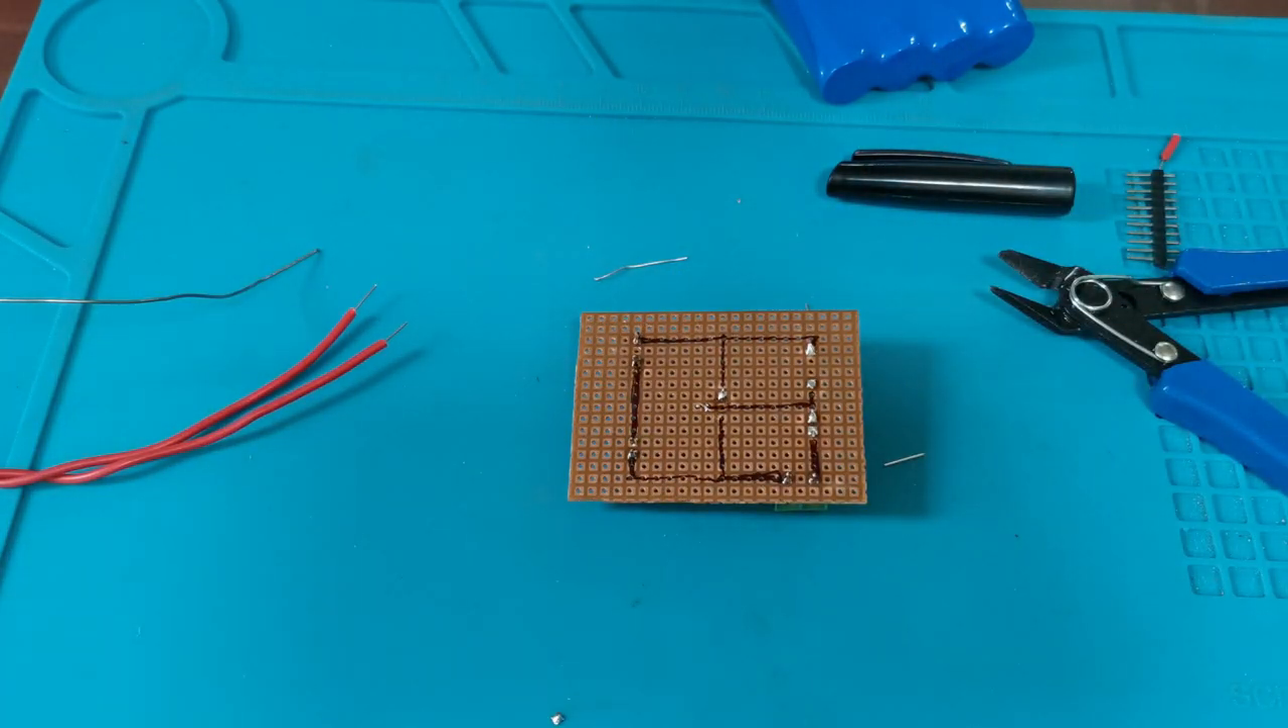तो हमारे जो connections थे वो सारे draw हो चुके हैं अब इनको solder करके tracks बनाने है।